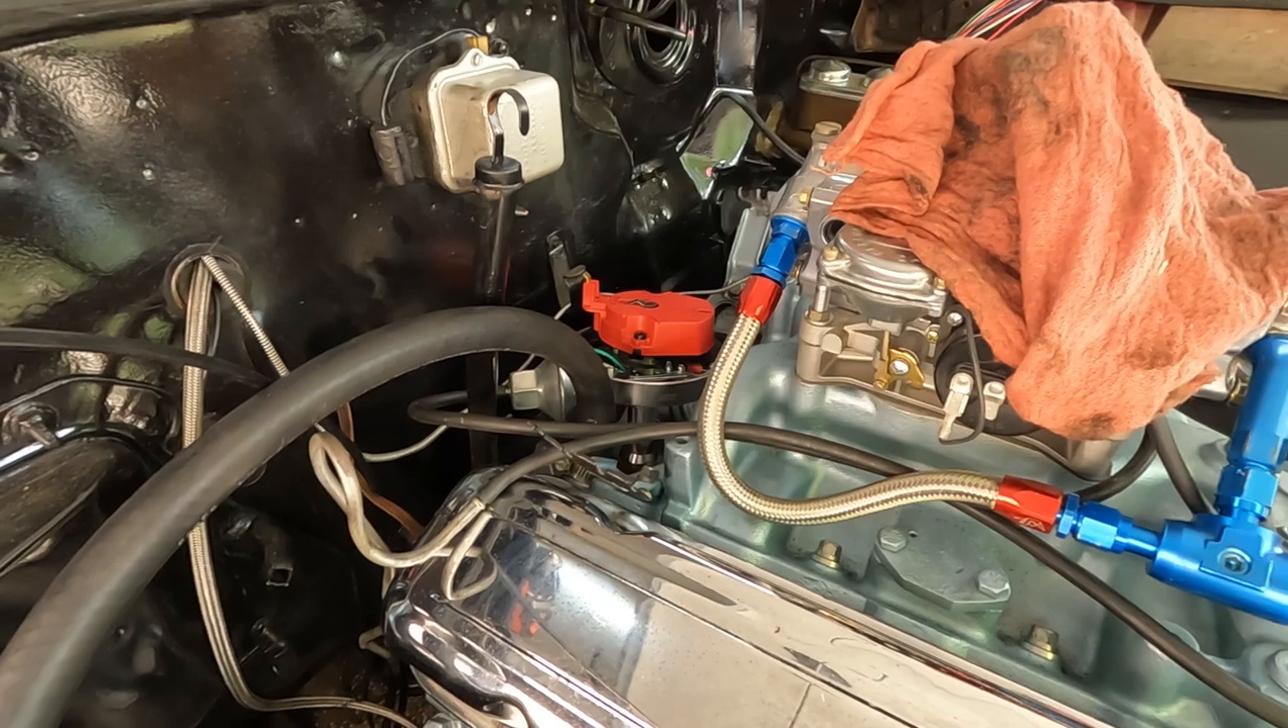I haven't hooked up the distributor cap or the wires.